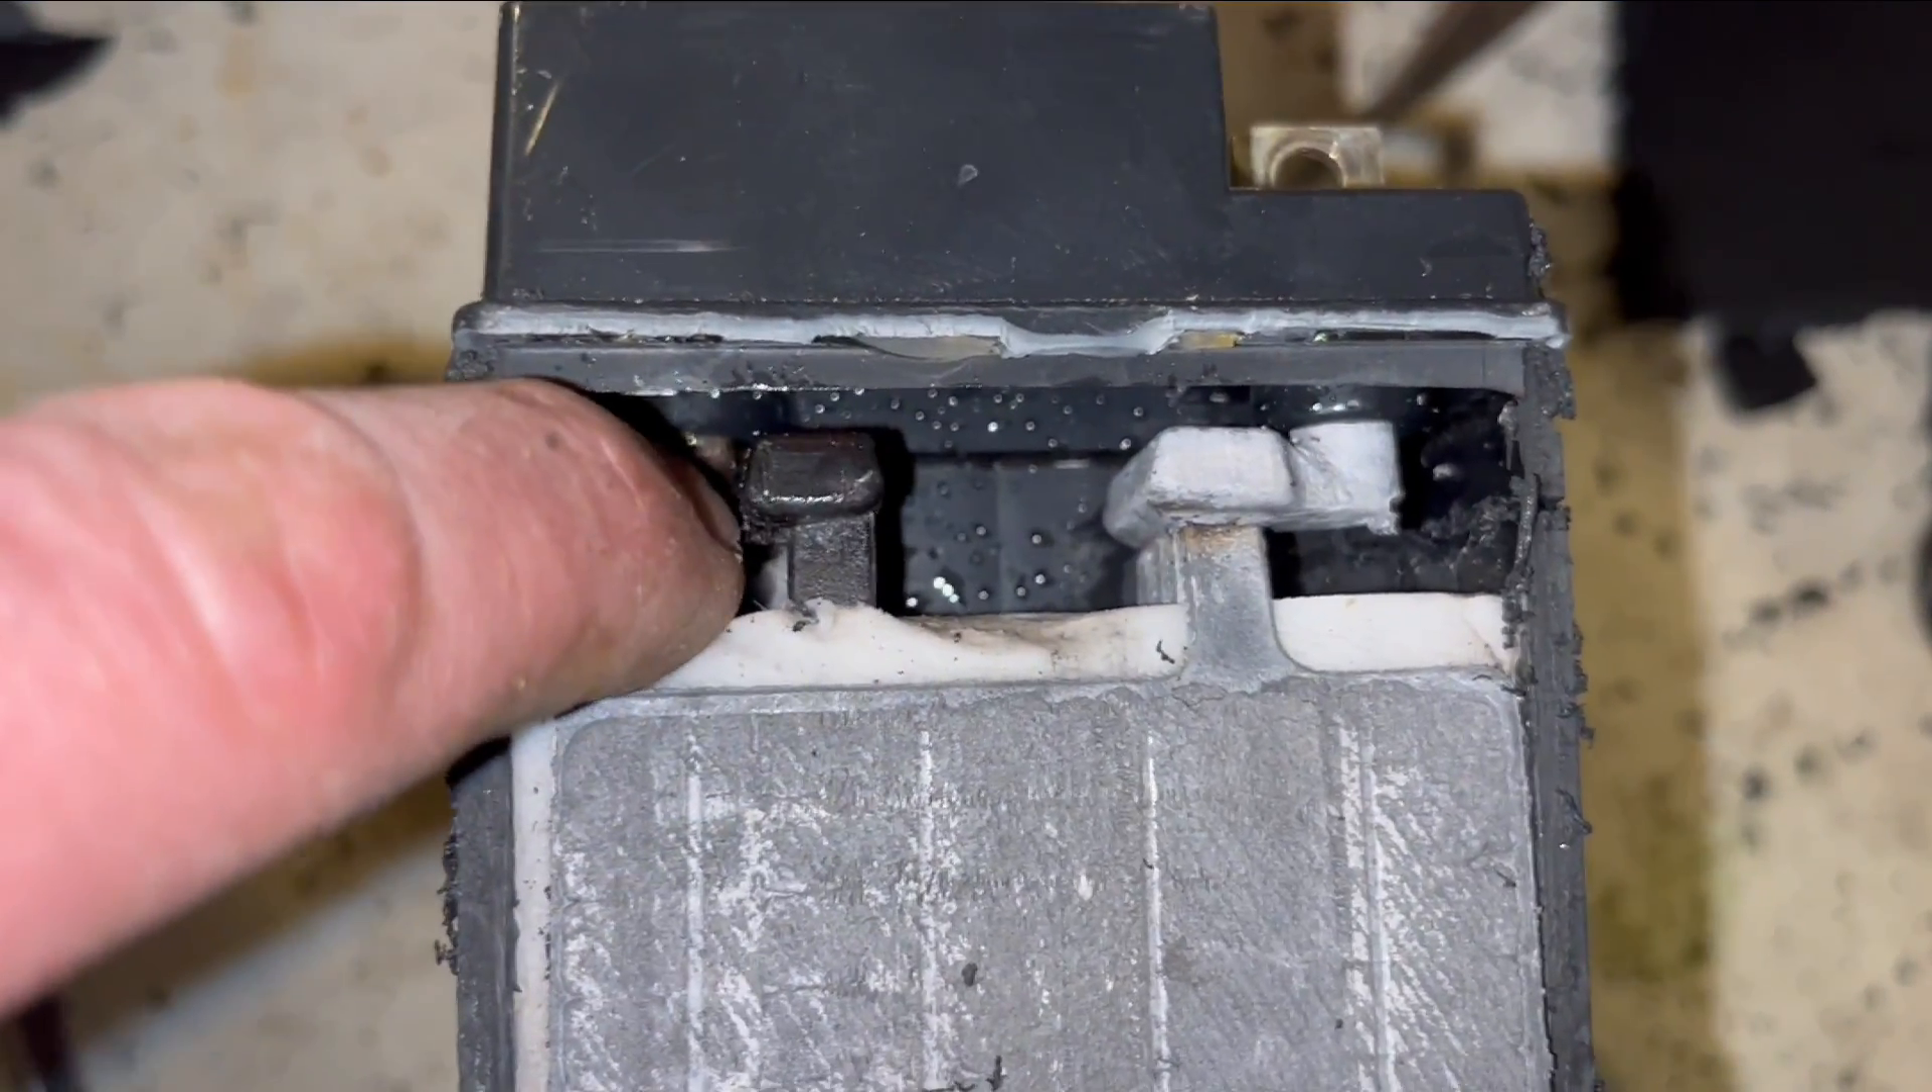With the side off, you can see the first lead plate here.